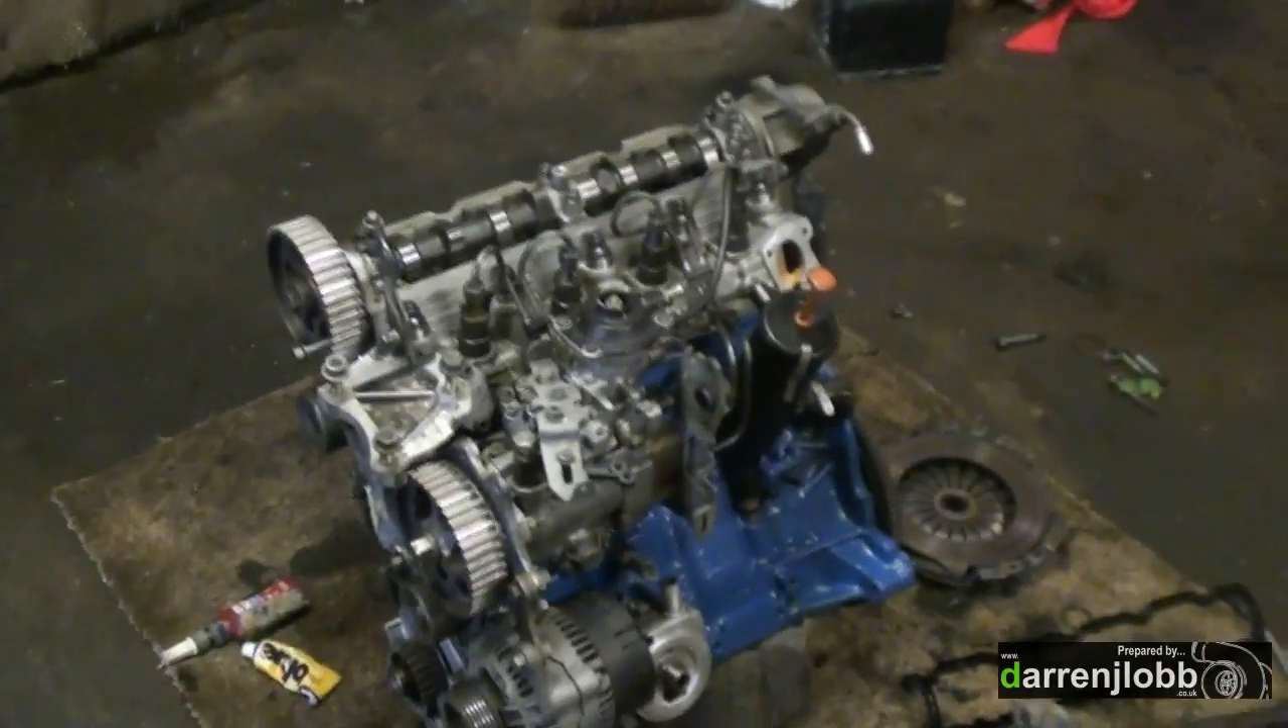As you can see, I've got most of the engine built up now.